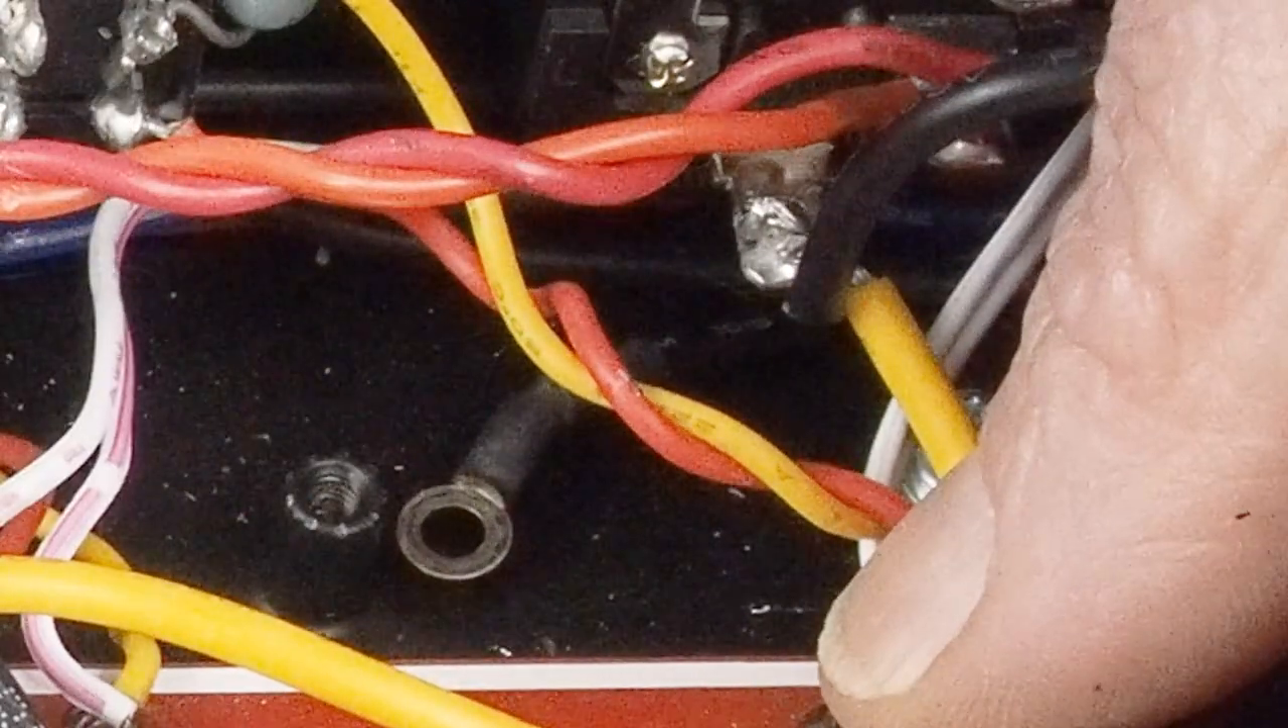You can see right there the safety ground didn't even really hook to the chassis it's sitting on top of paint.